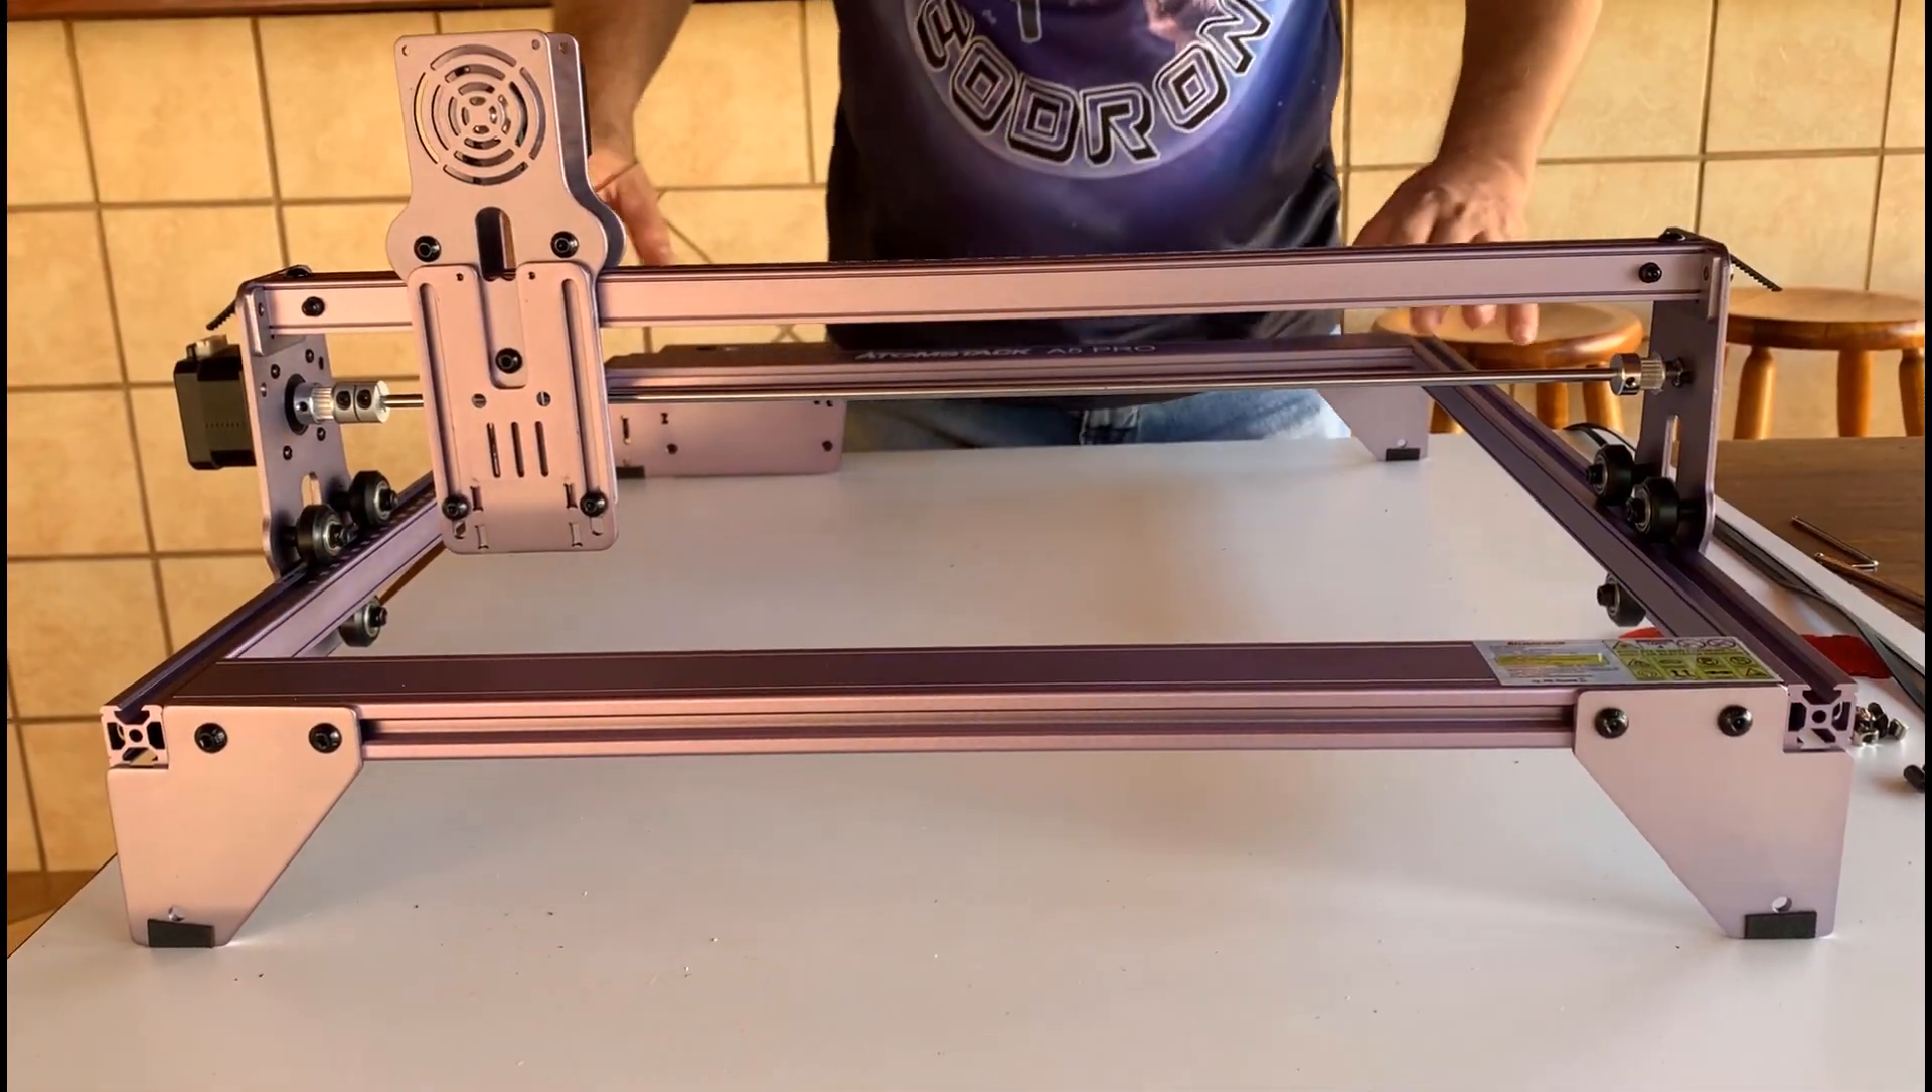Bom. Já coloquei aqui então os pezinhos.